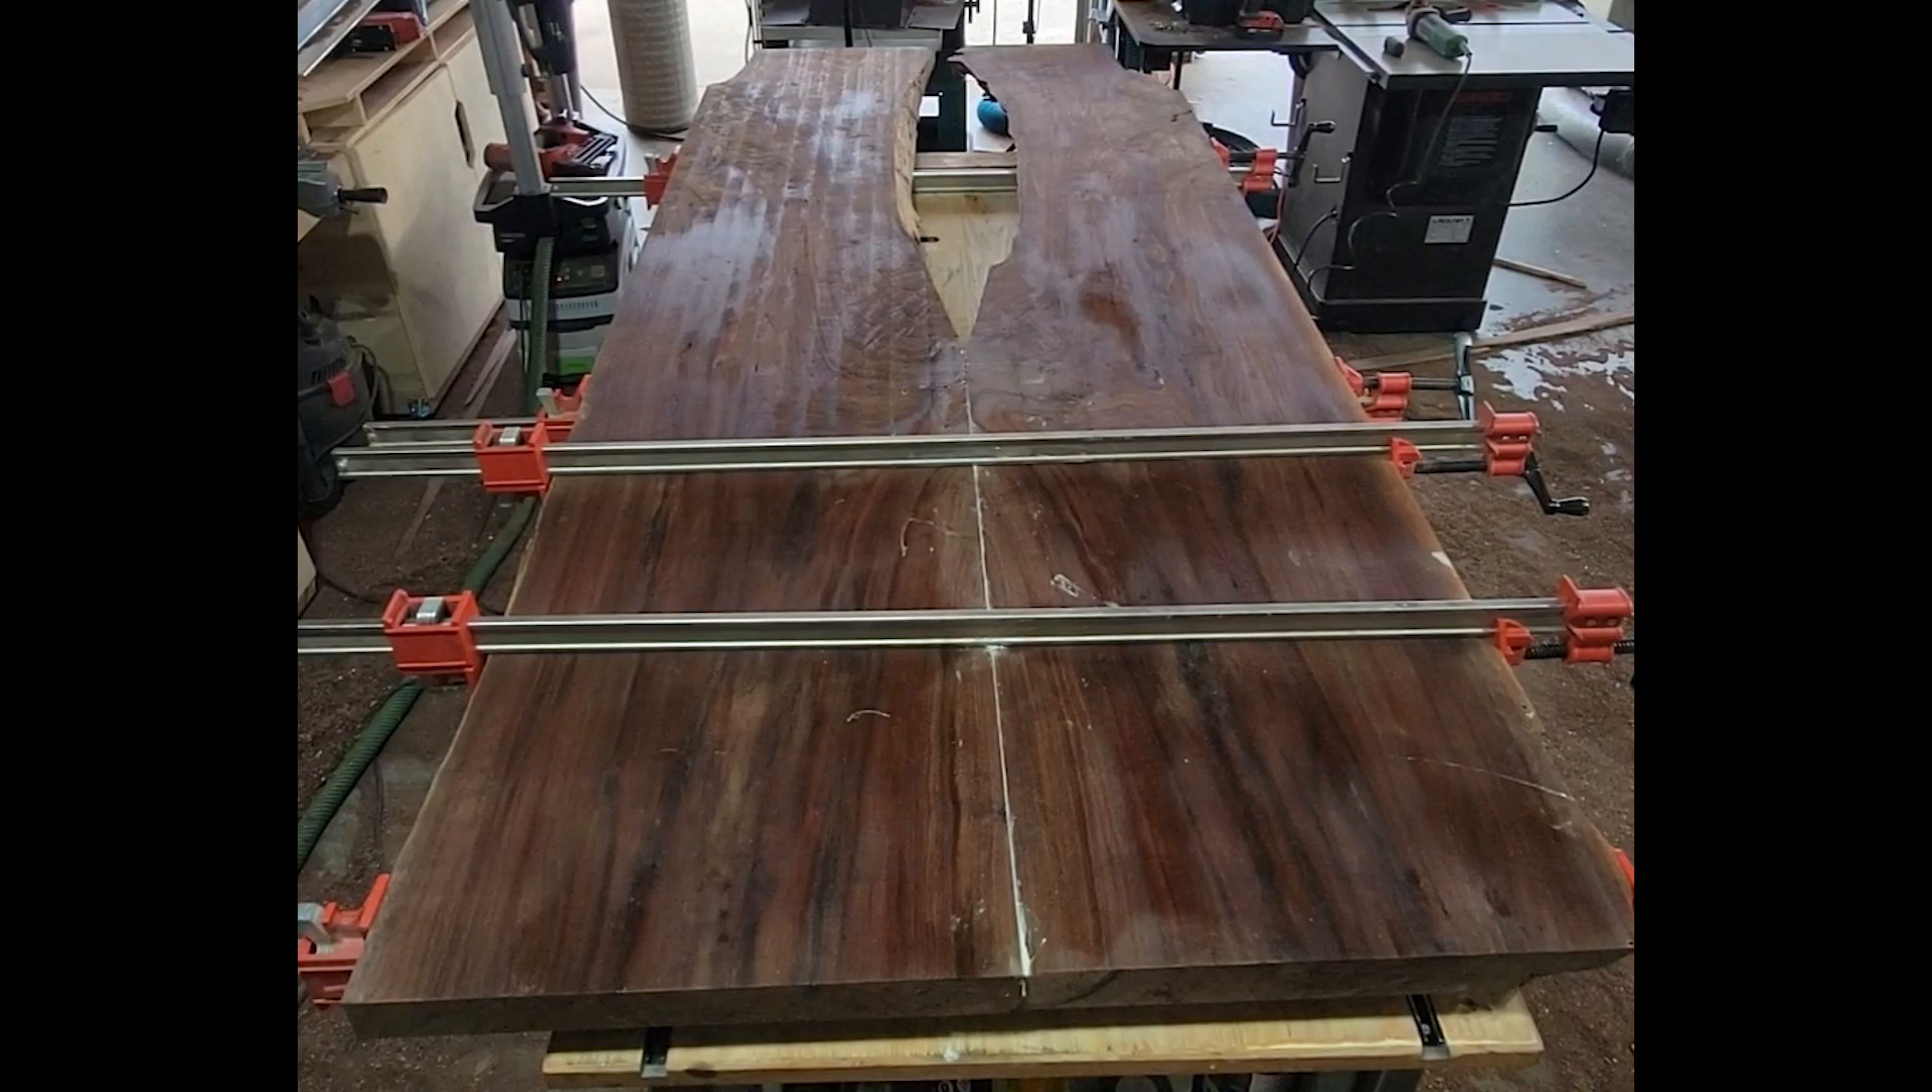Here's a sneak peek of the slabs after they've been flattened and joined together.